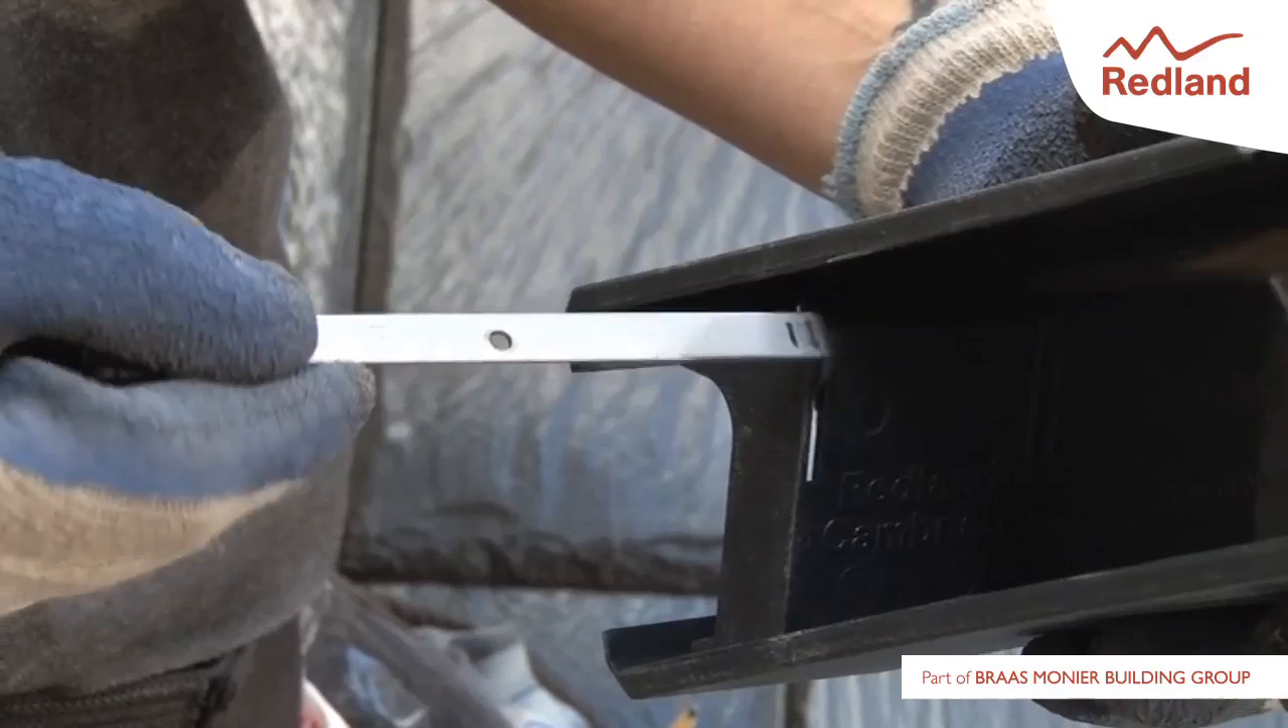The eaves clip is positioned into the slot in the eaves stop end.